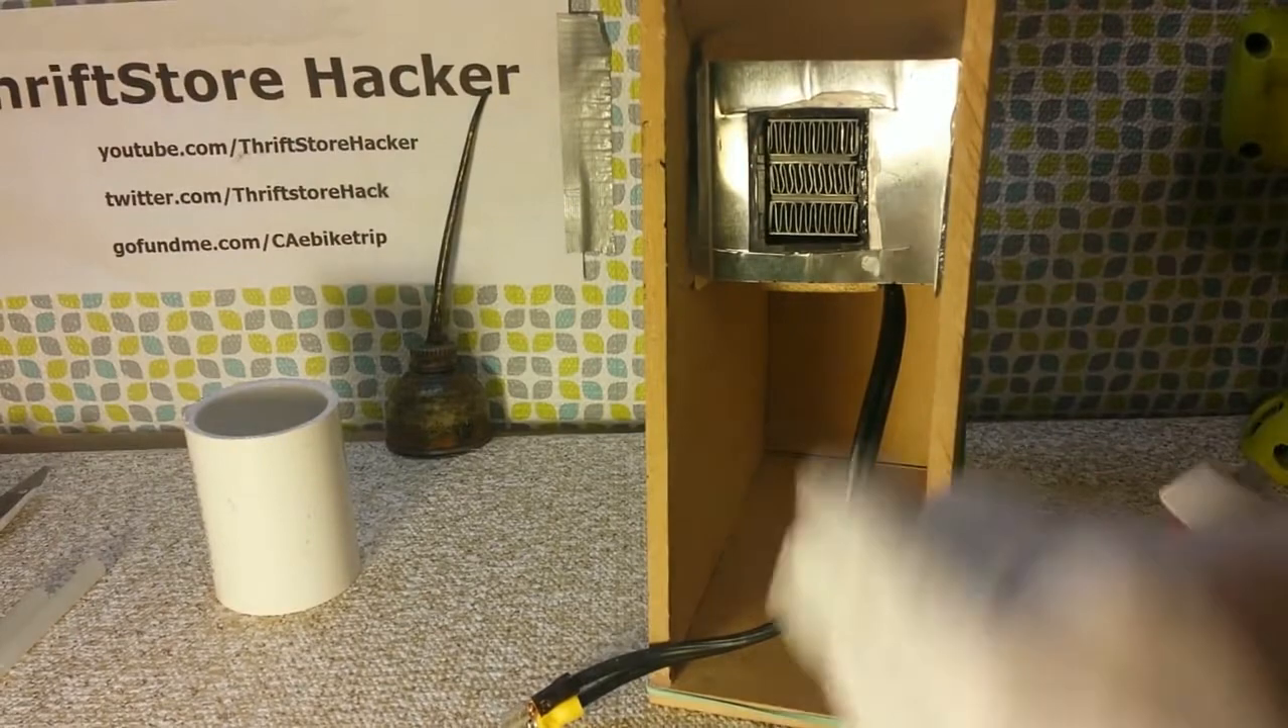I already glued this plate in up top here.